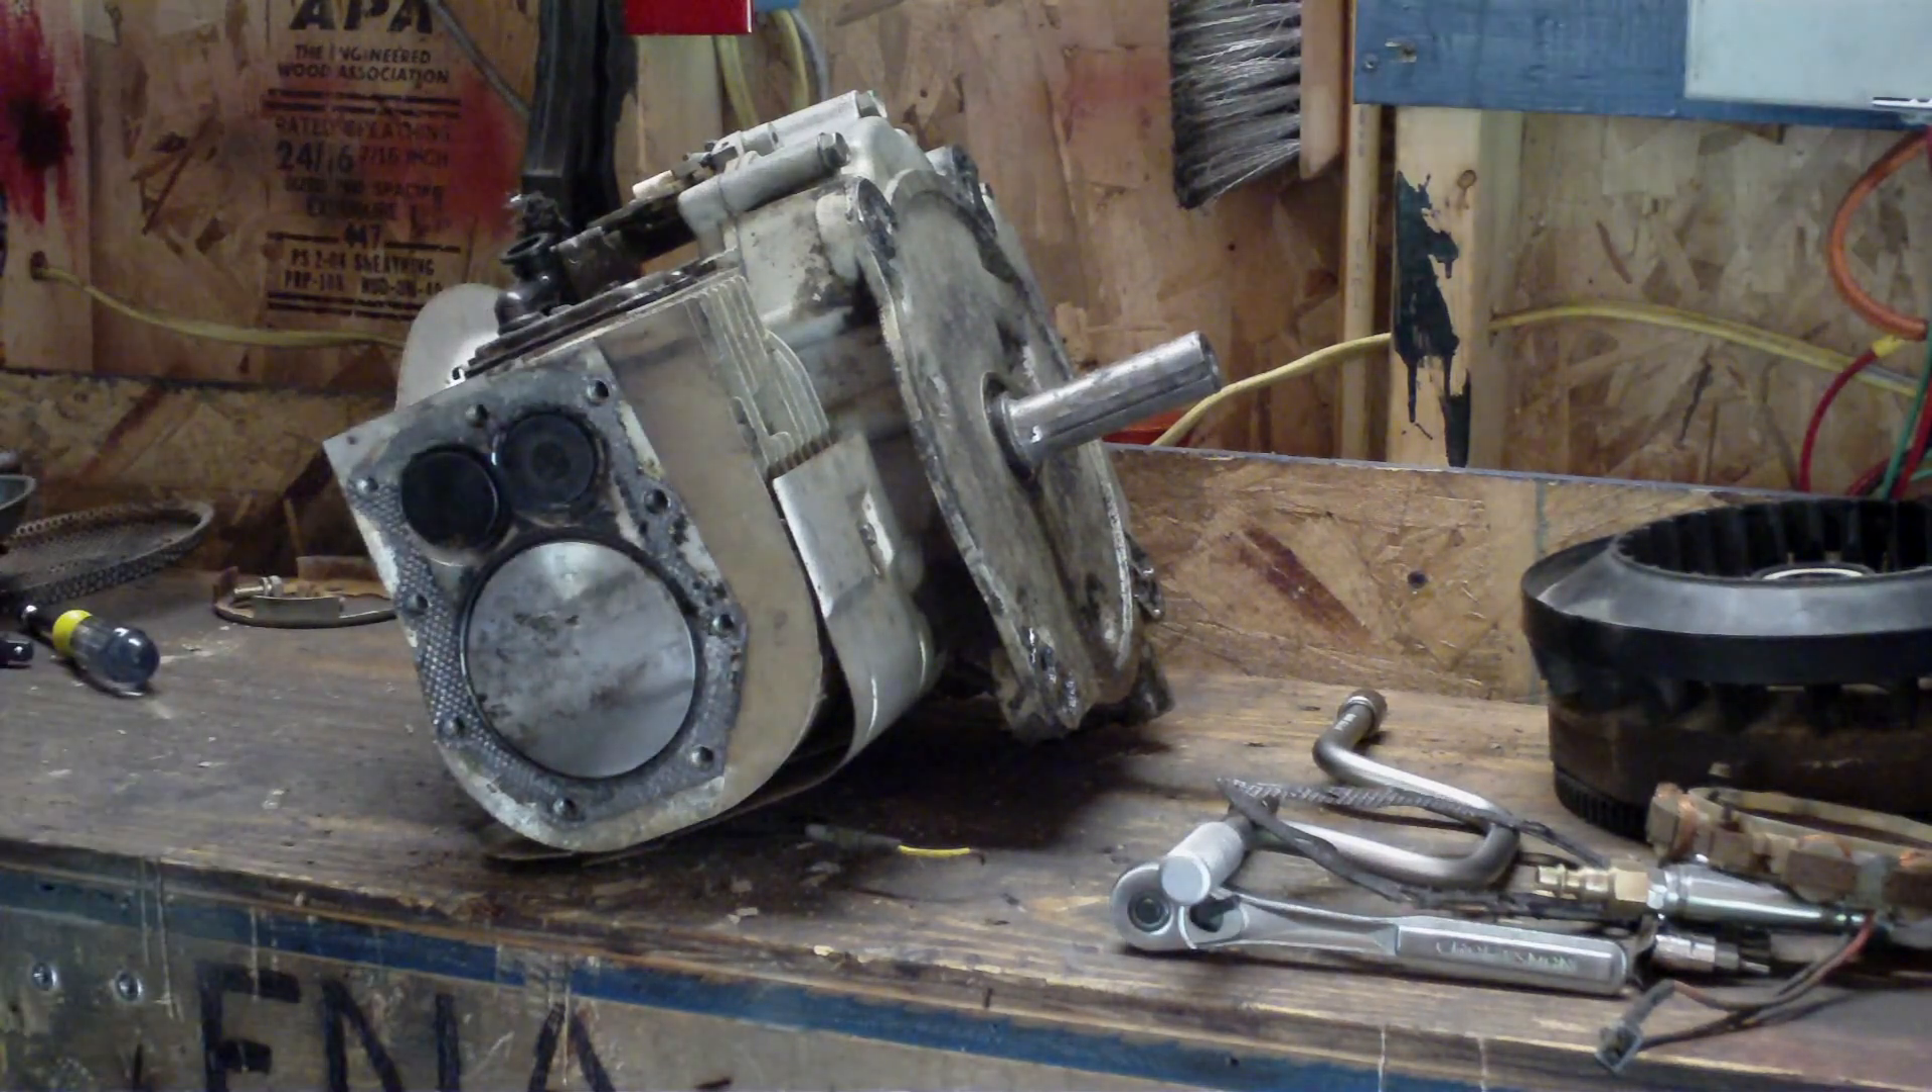And now we get the head off you can see the piston and the valves.